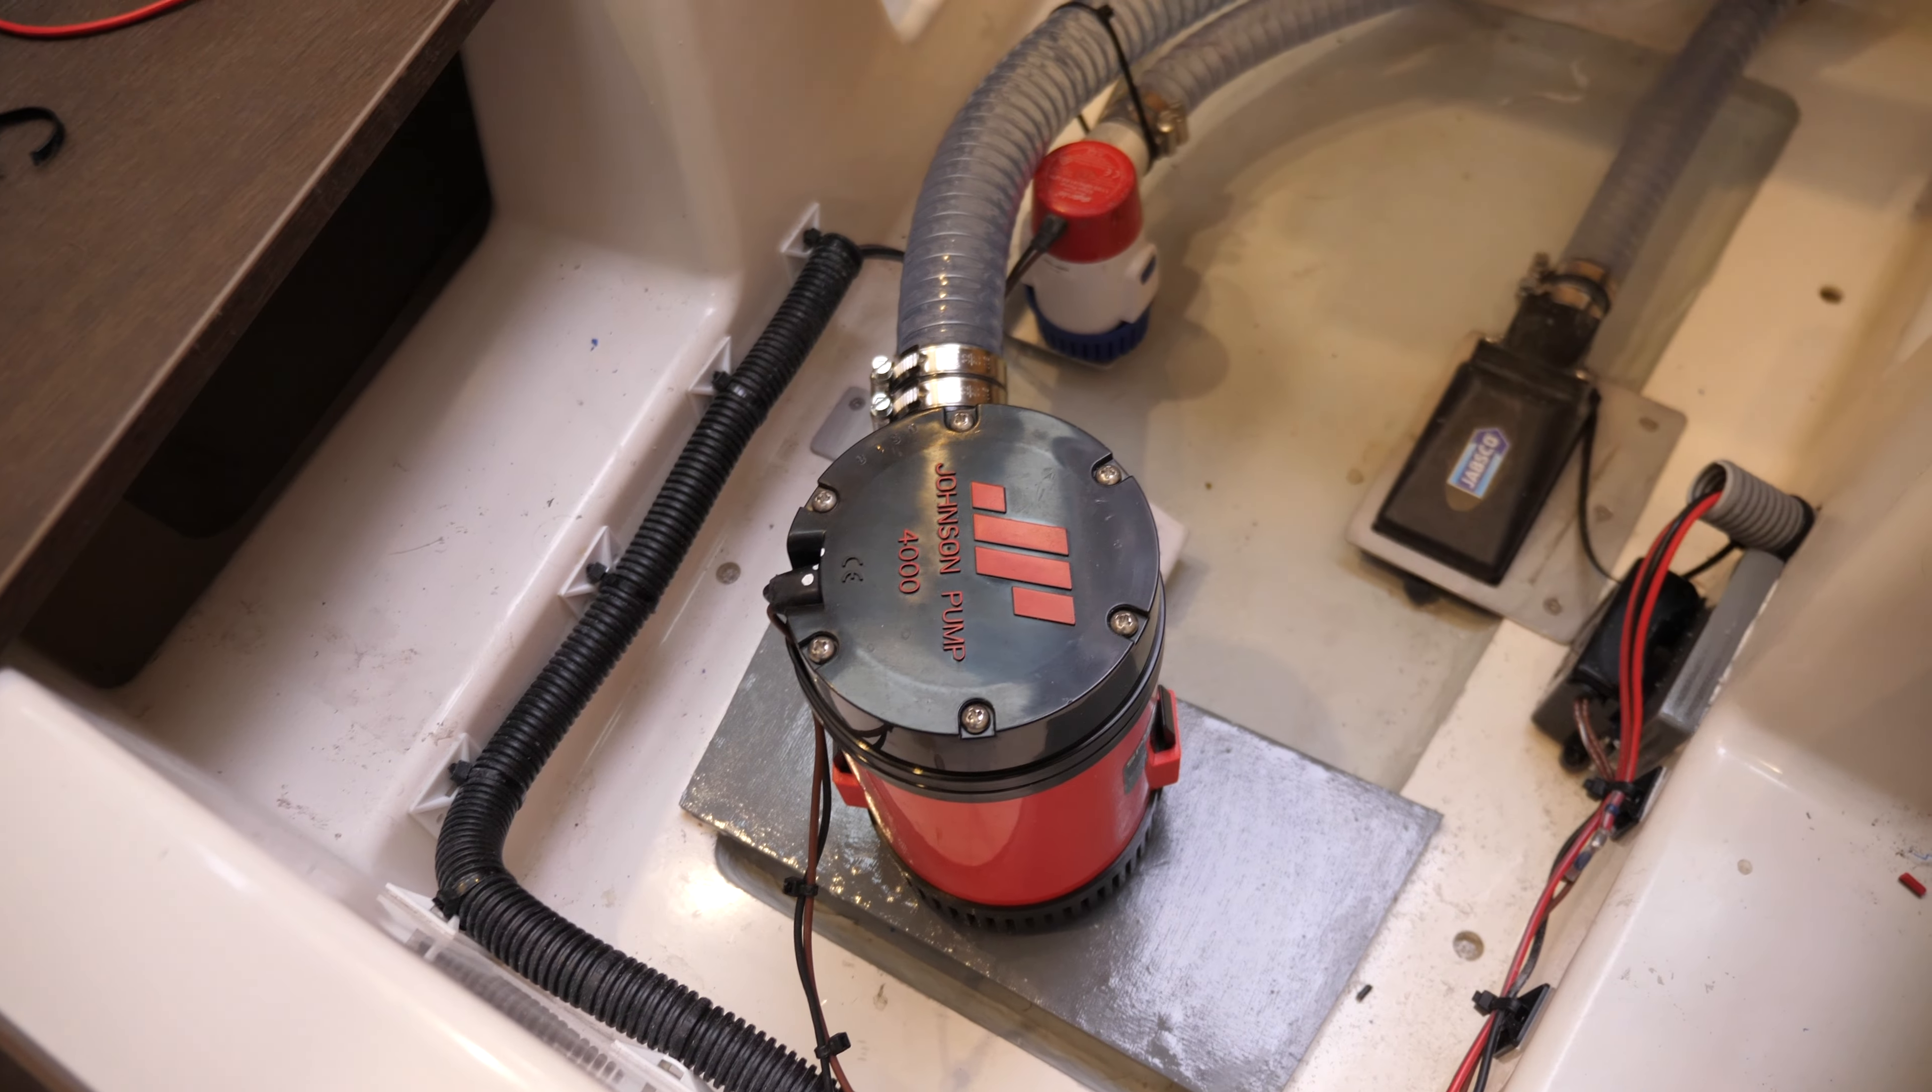All right so this is the bilge pump installation and you can see down here we've installed the mega pump of dreams the Johnson l4000 I think it's called.